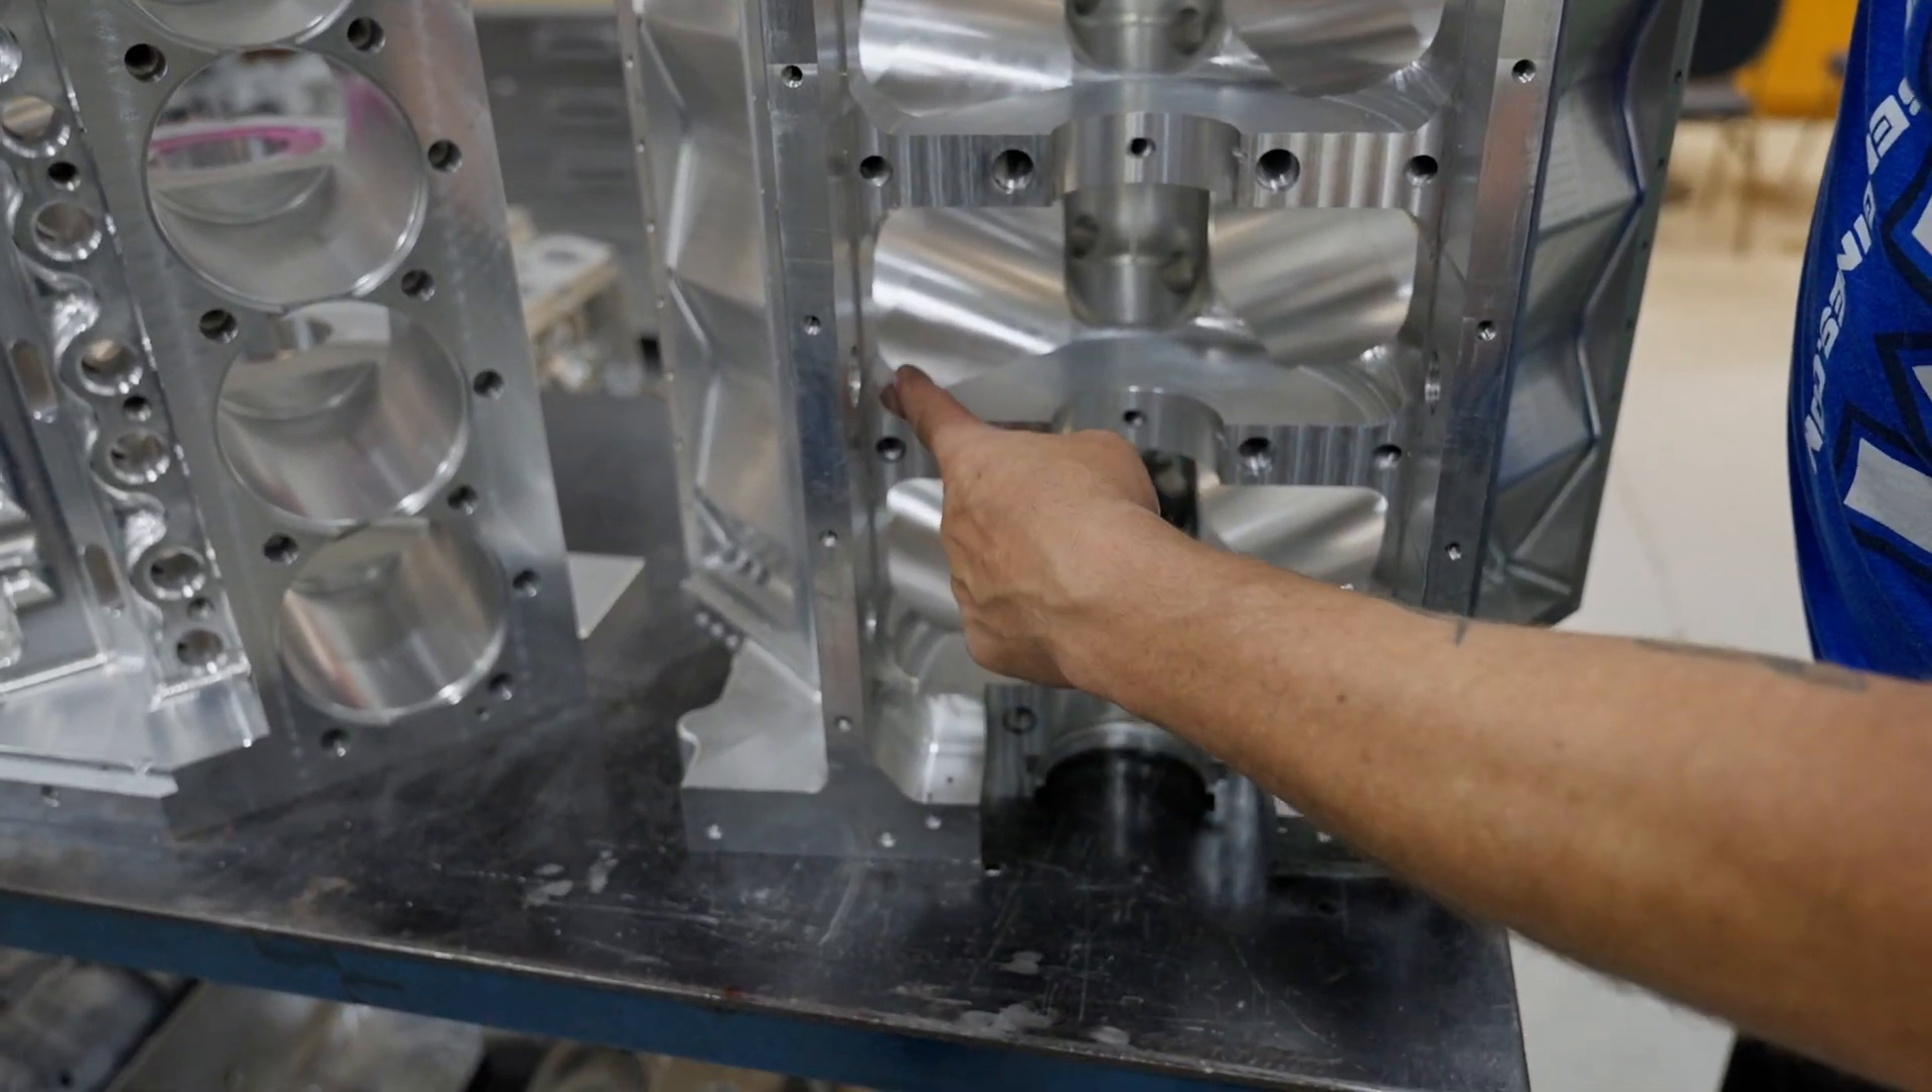I don't have the caps on this block right now.